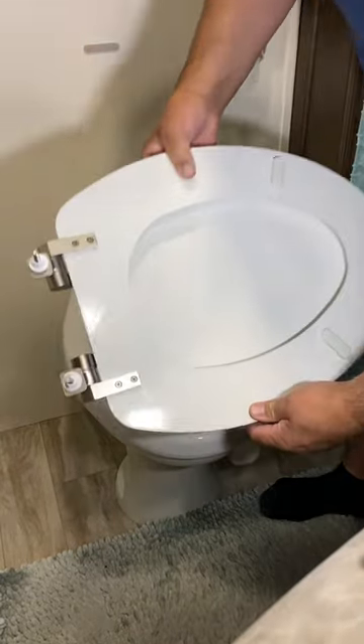Okay so now we've taken the seat off and you can tell depending on your model there could be some clips in here or they could still be in the toilet itself.